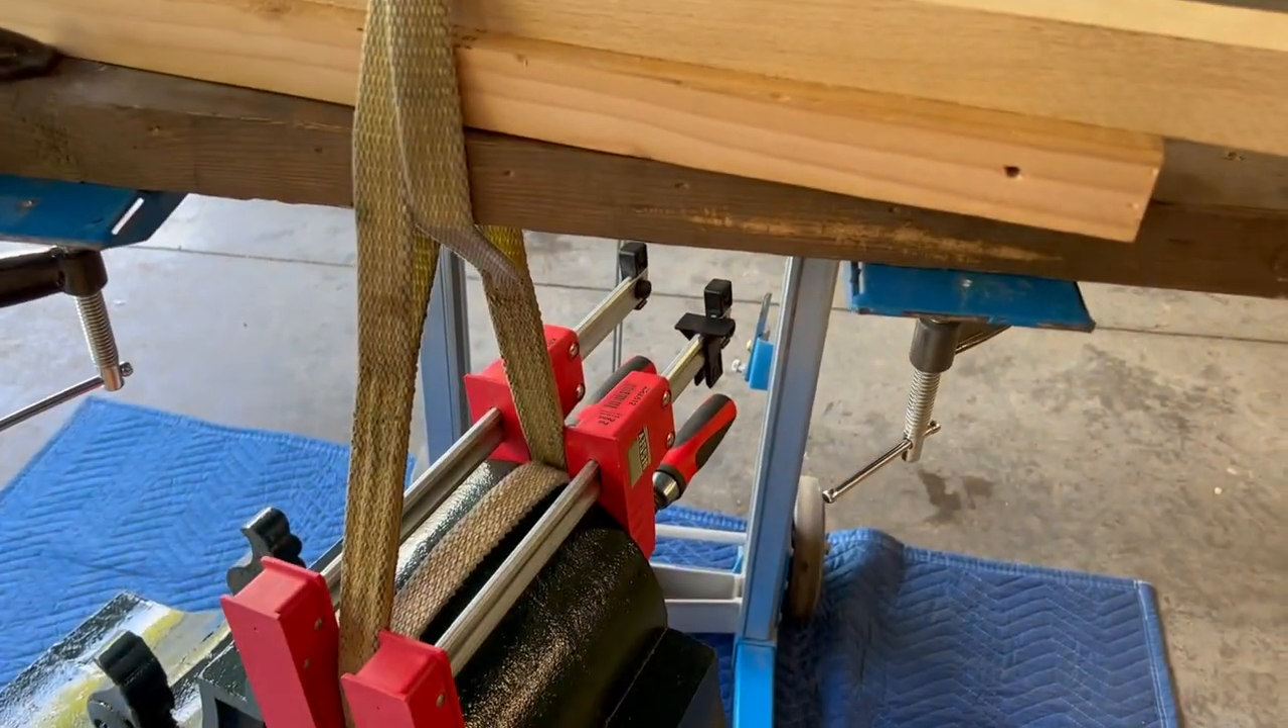We've got a strap under the bottom and some clamps to hold the strap from sliding since we're grabbing it pretty low.